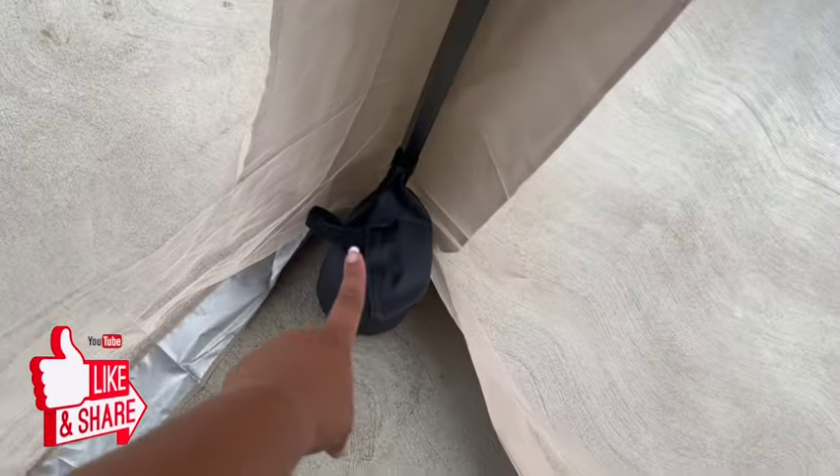So I've started putting the sandbags the weights around the pole.